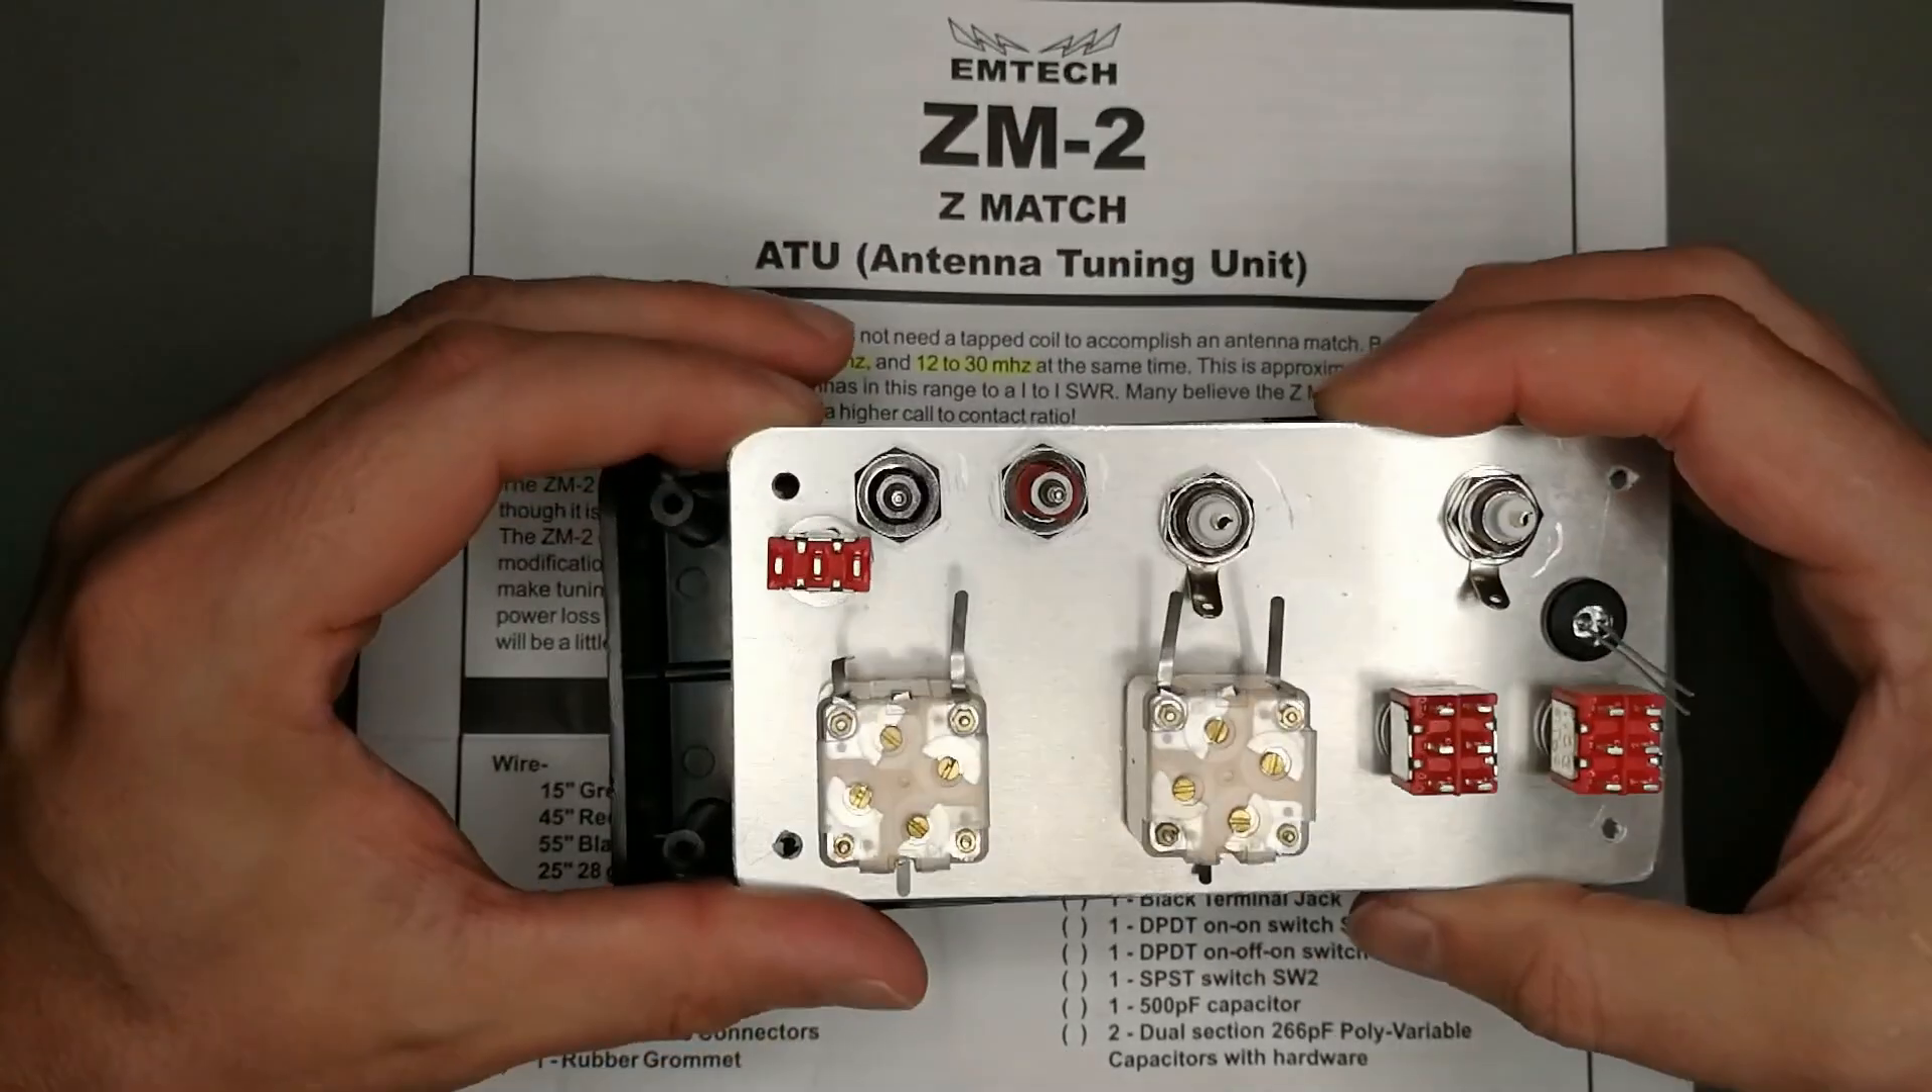And then I mounted all the switches and connectors and two variable capacitors.